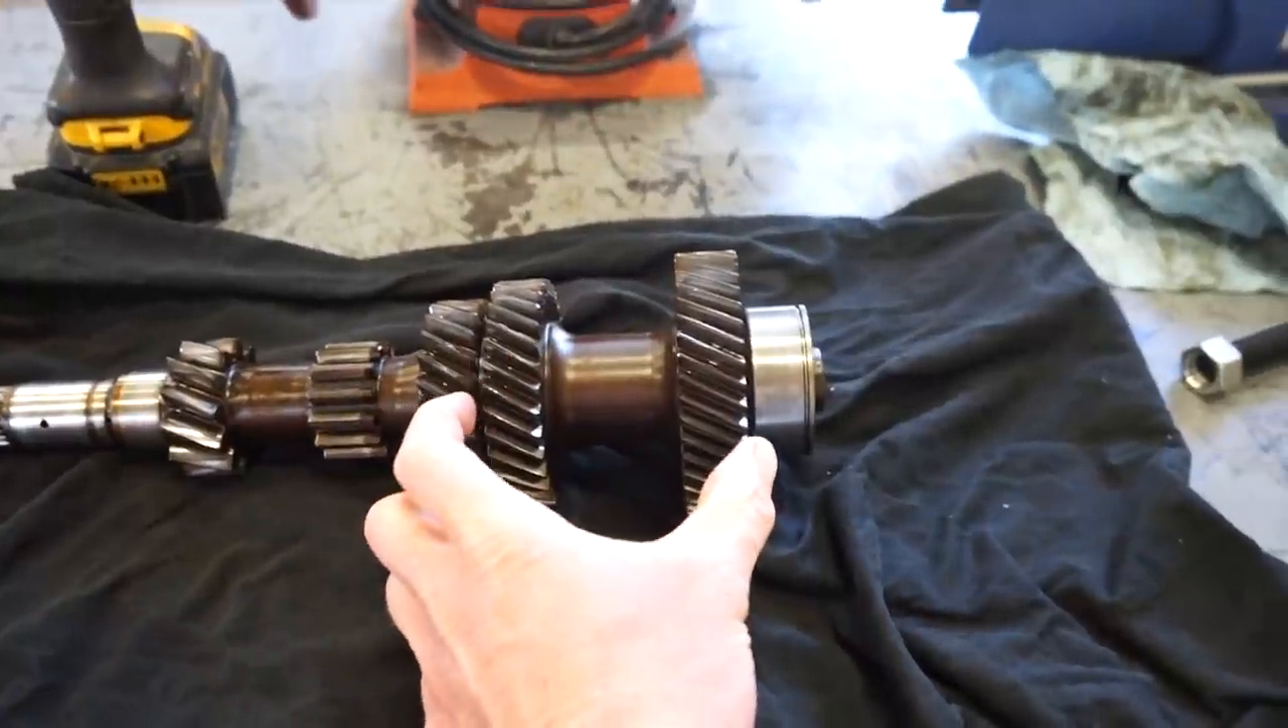The last bearing we need to remove is the bearing on the end of this shaft here.